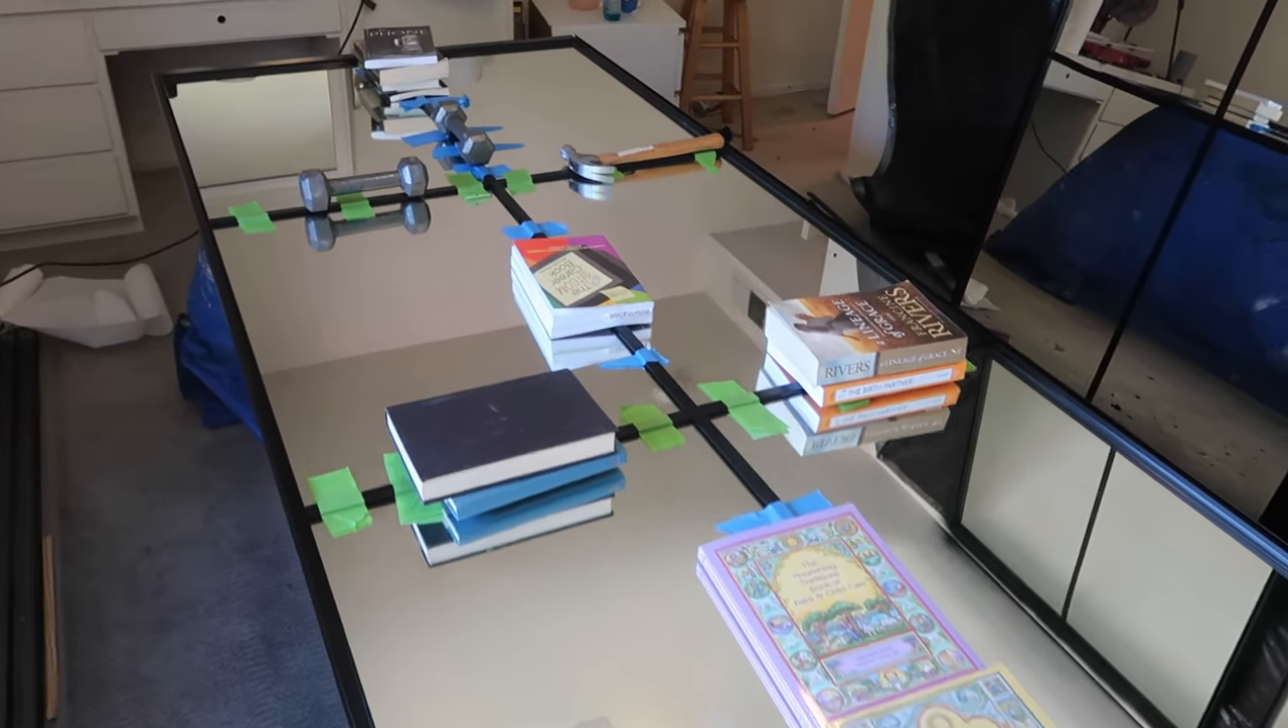All right we have glued down the trim pieces on our first mirror.